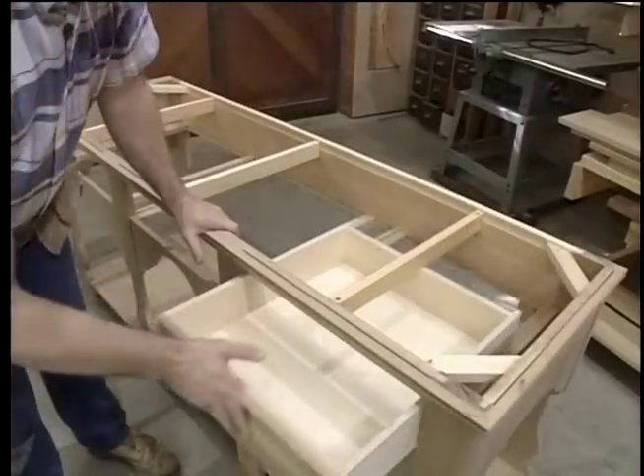Now I've removed the top so that I can show you the inner anatomy.